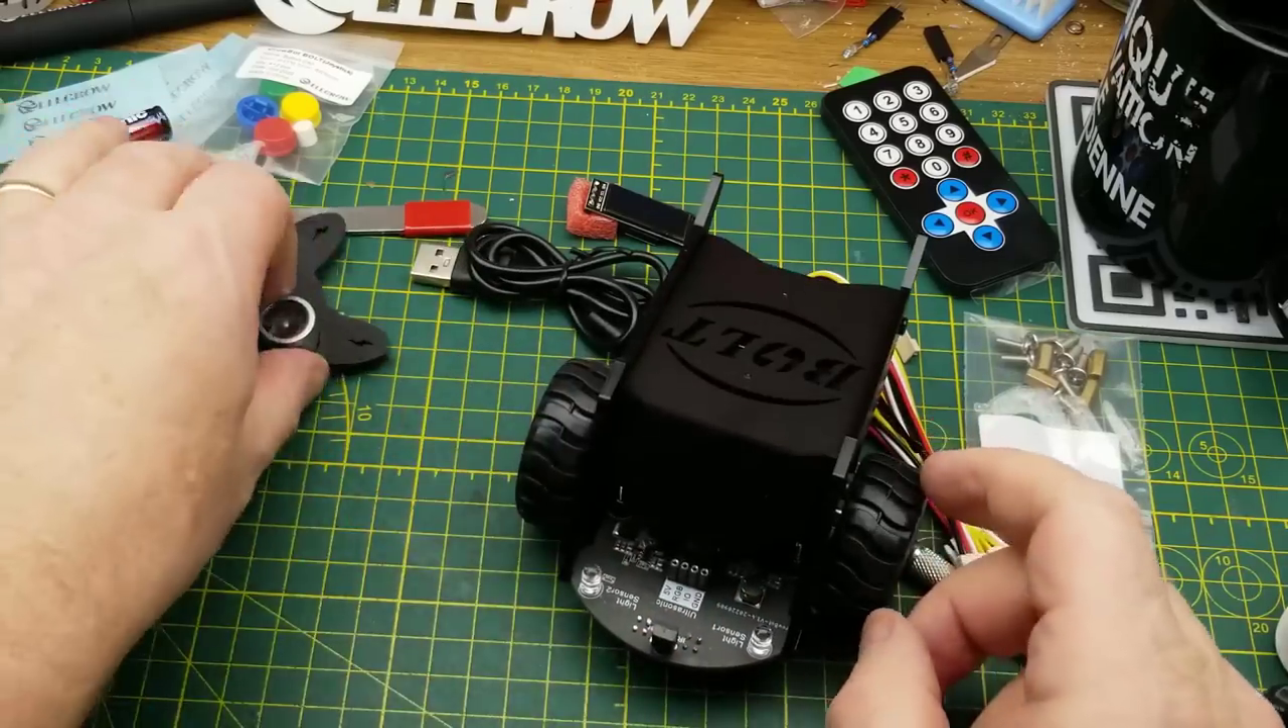The body of that guy is done the only thing left is to put the ultrasonic sensor on the front here.